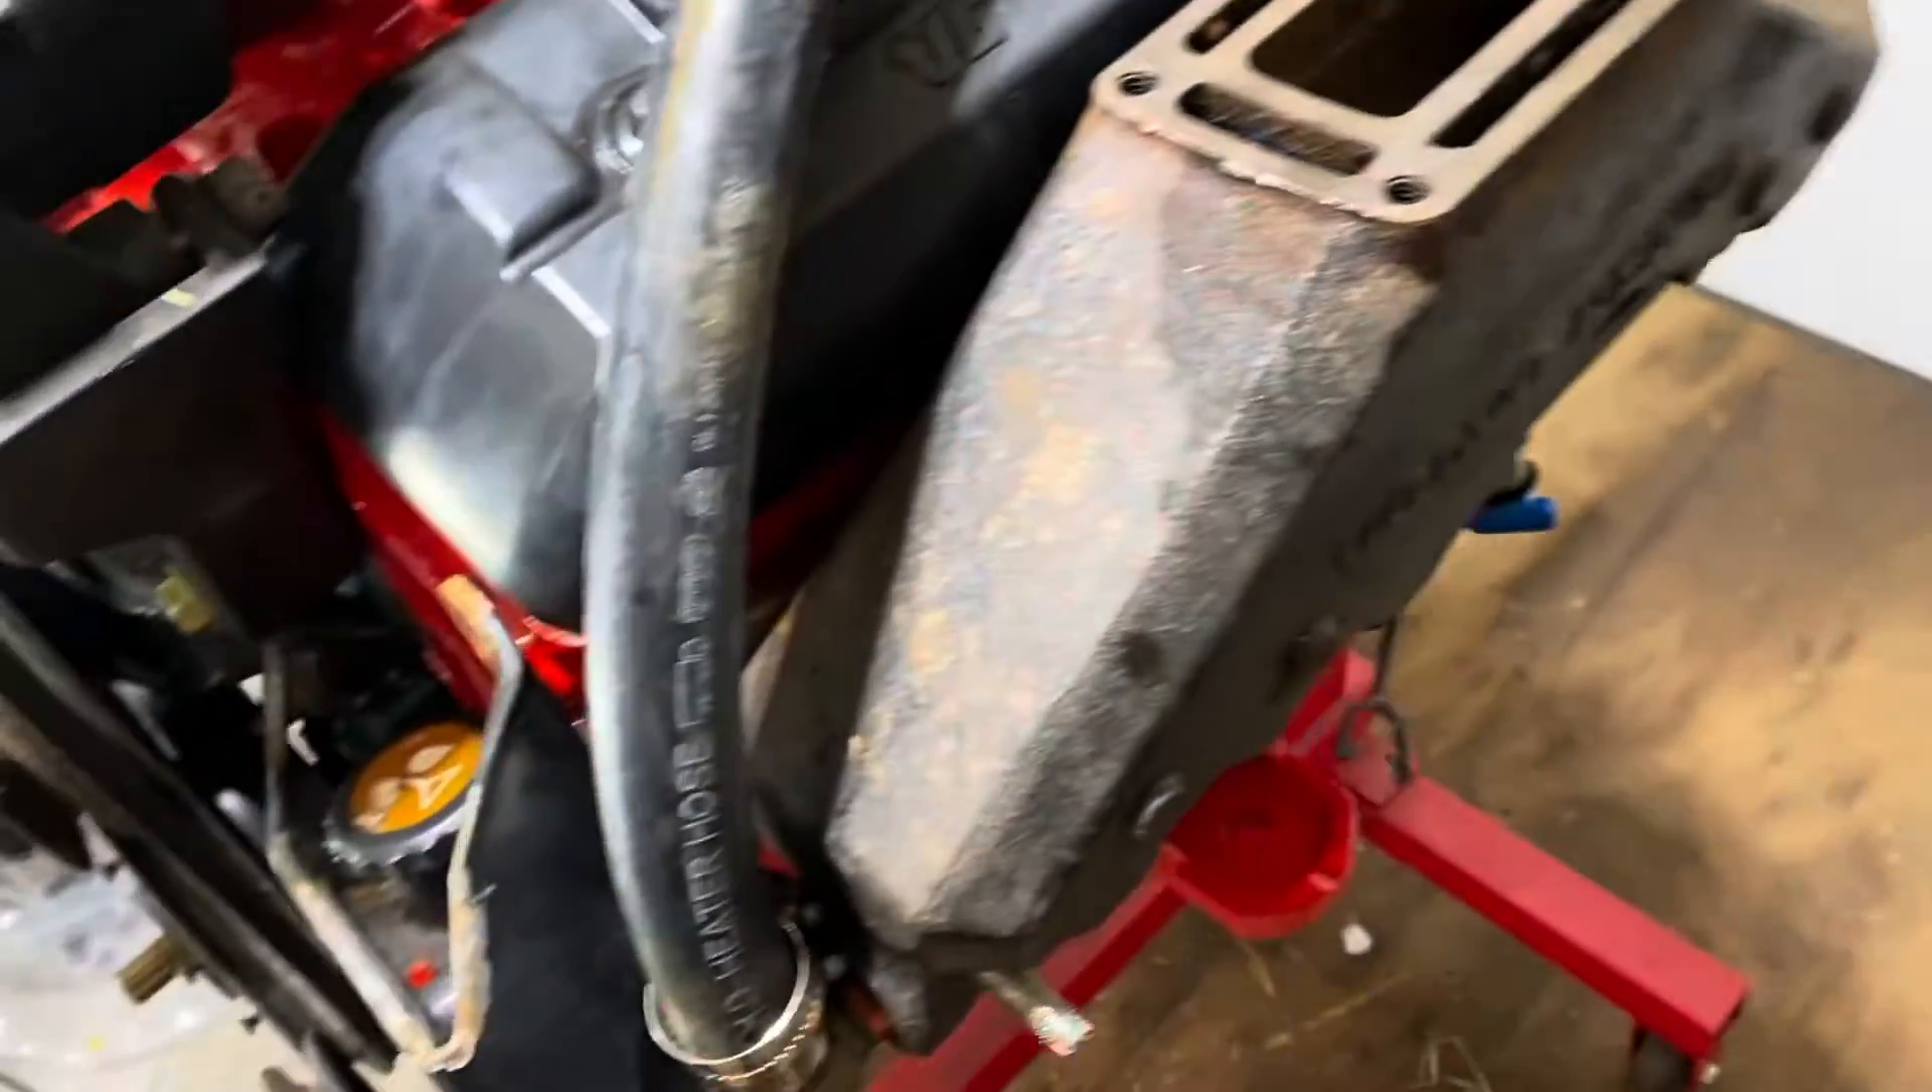And now I have the exhaust manifold in place.